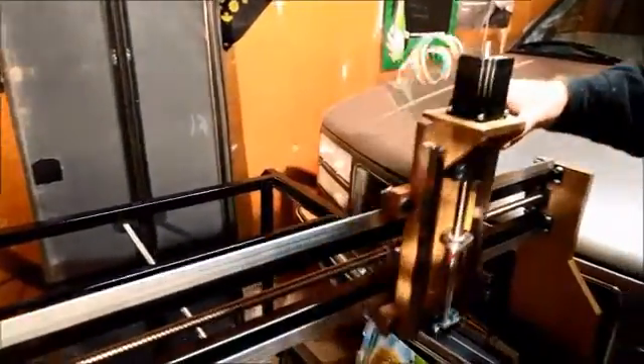As you can see, I've got the Z-axis cart on here.